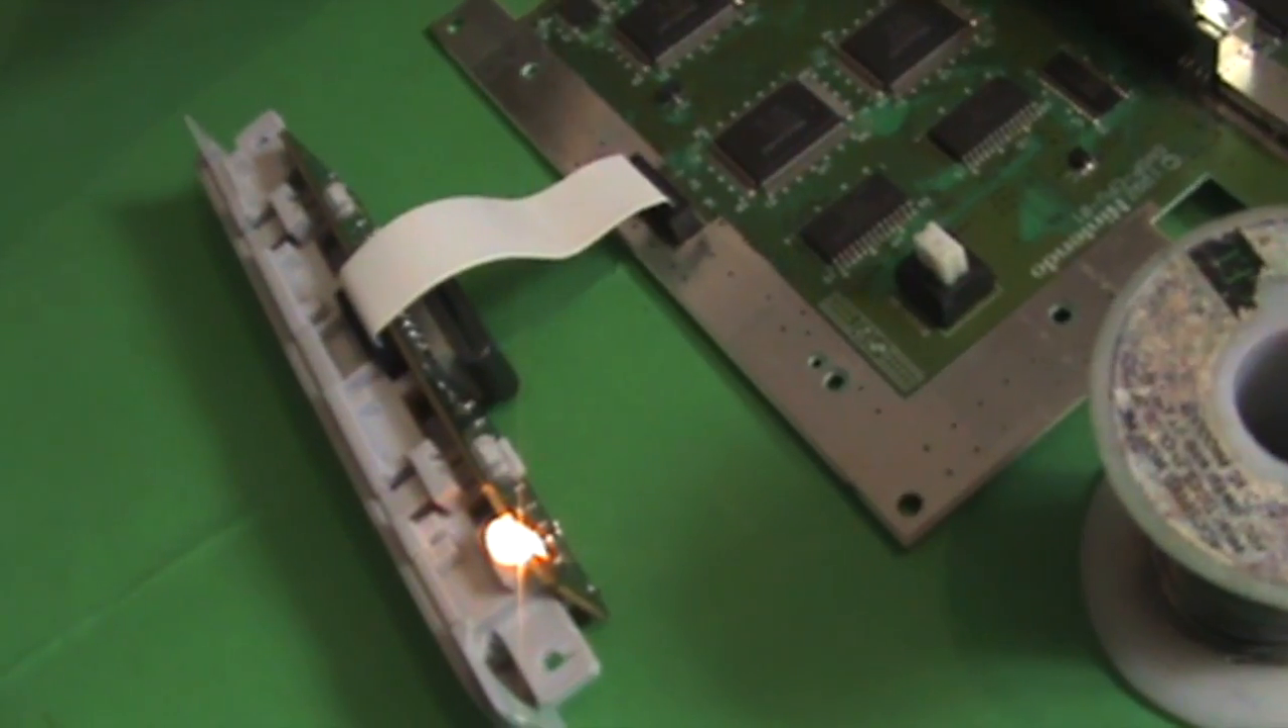Orange LED, now that looks much better than the standard red one that was in there.